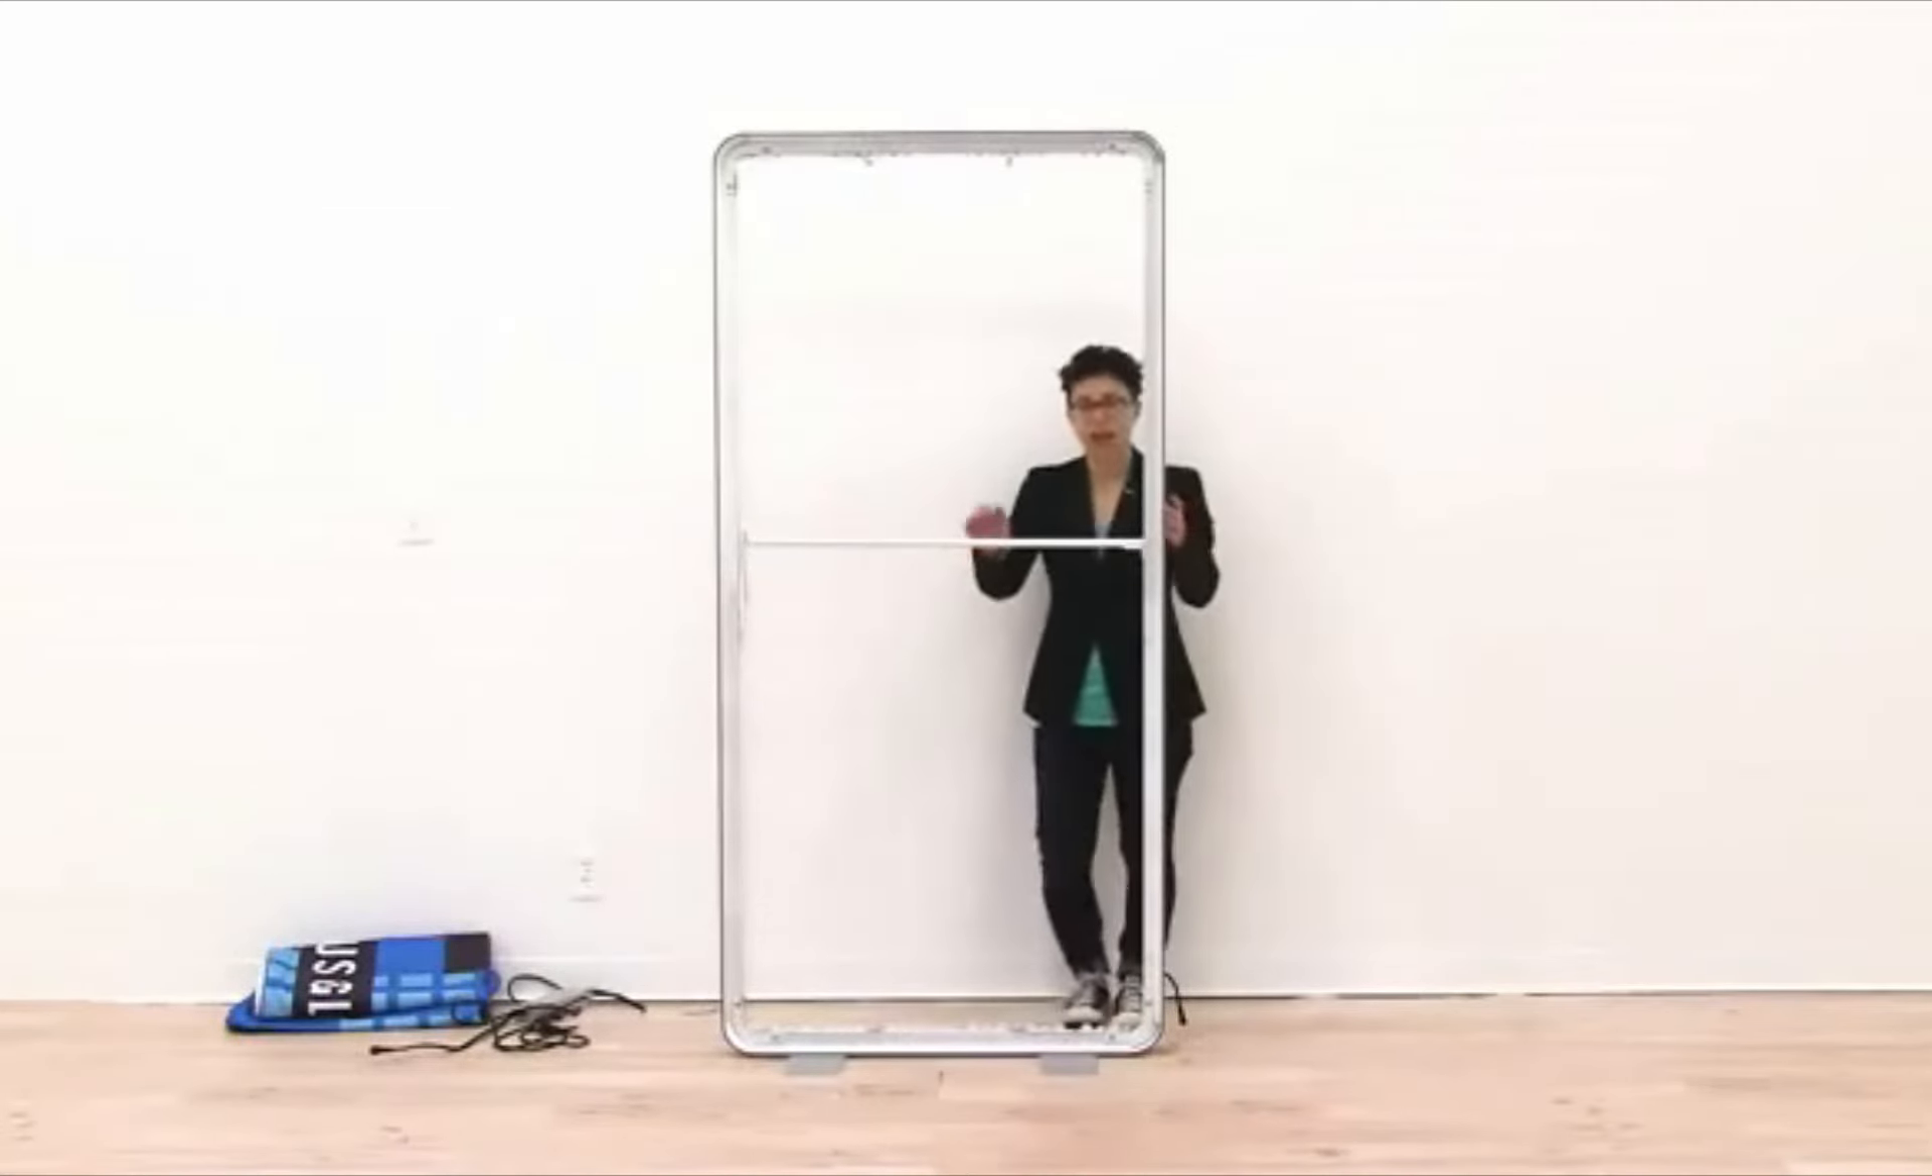Now you have your display hardware completely put together.